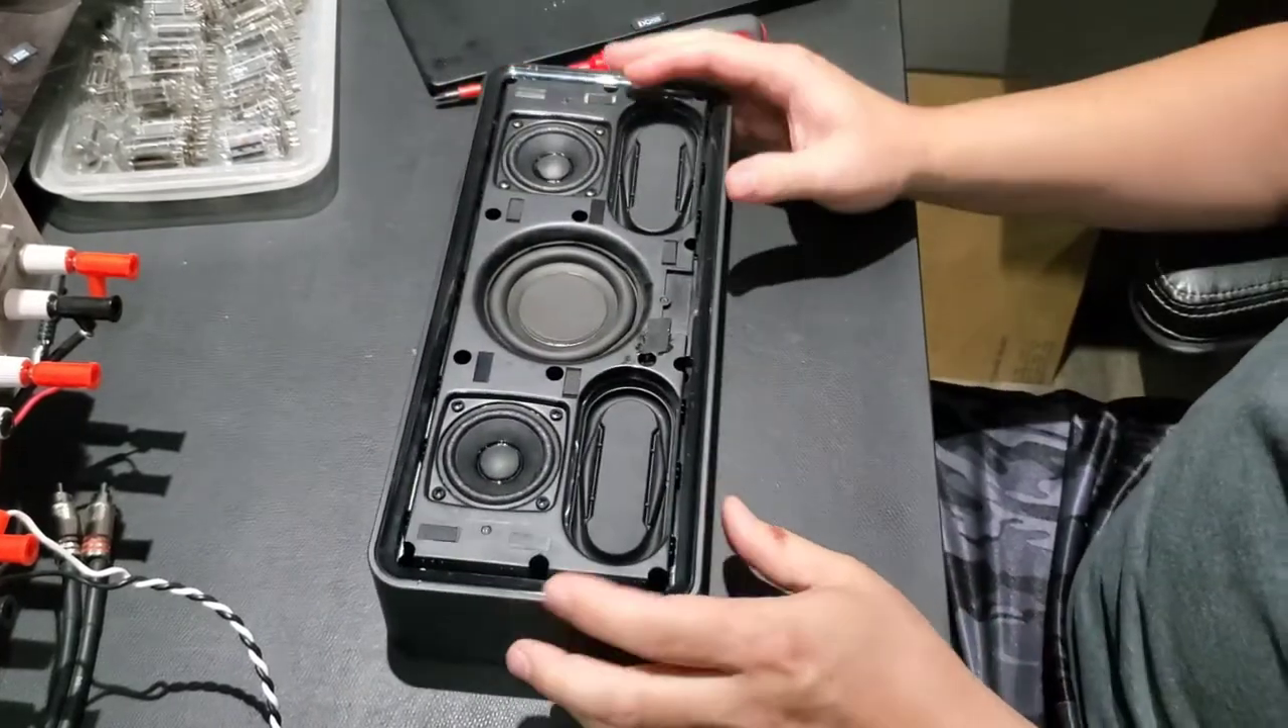Cool got our grill off now we have the speaker assembly itself.